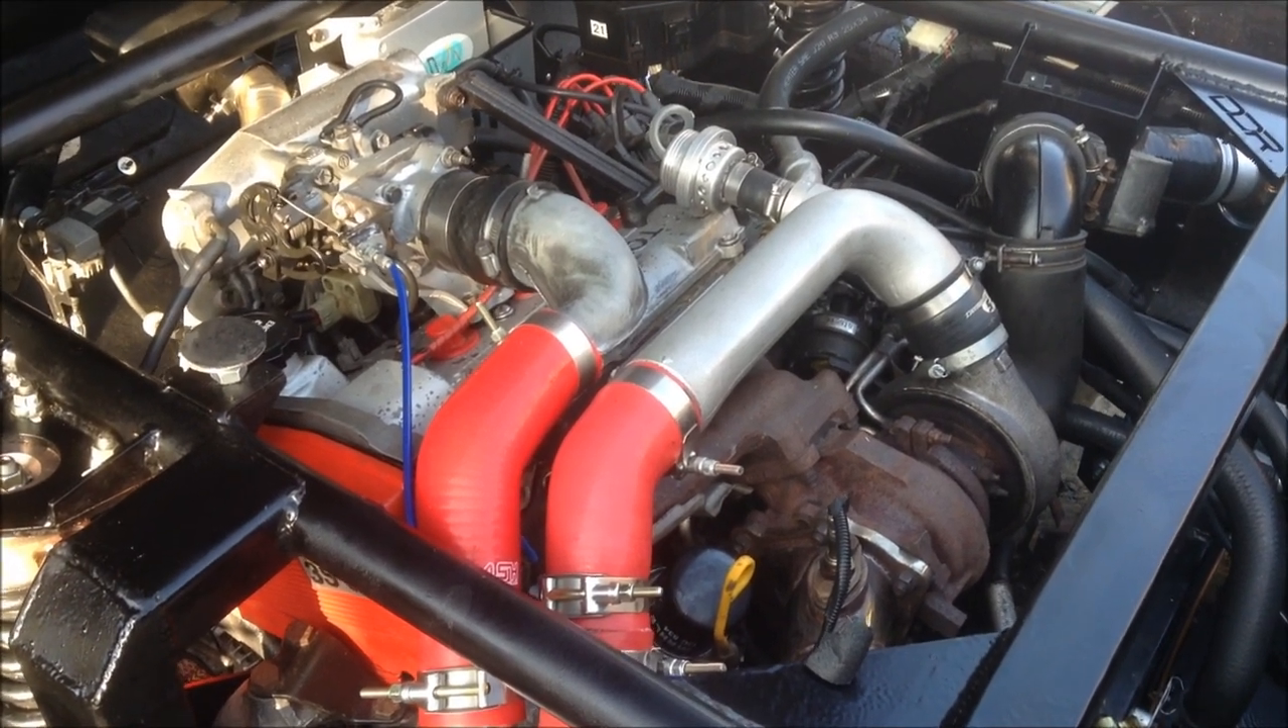But hopefully won't be driving it in the wet and the turbo doesn't have its heat shield on yet.